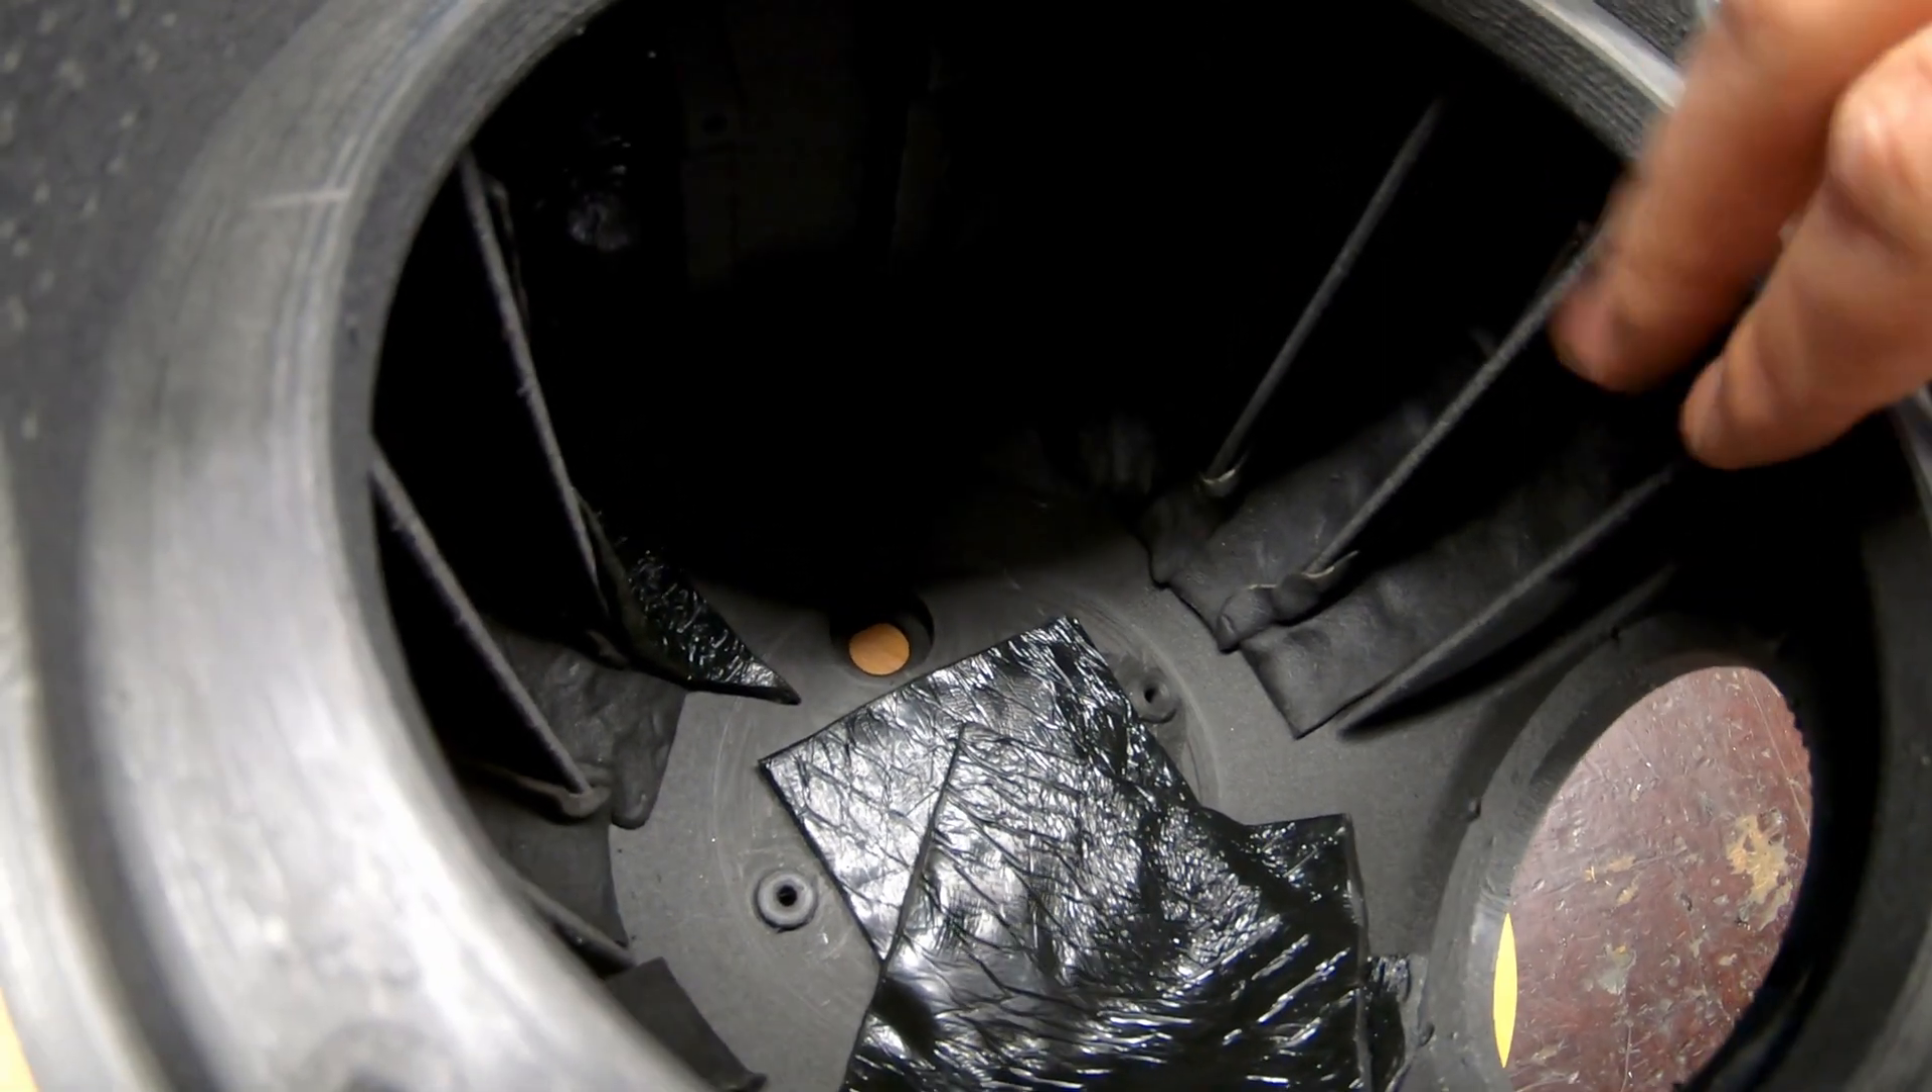All right, so here we have the bitumen sheets on the inside of the enclosure.